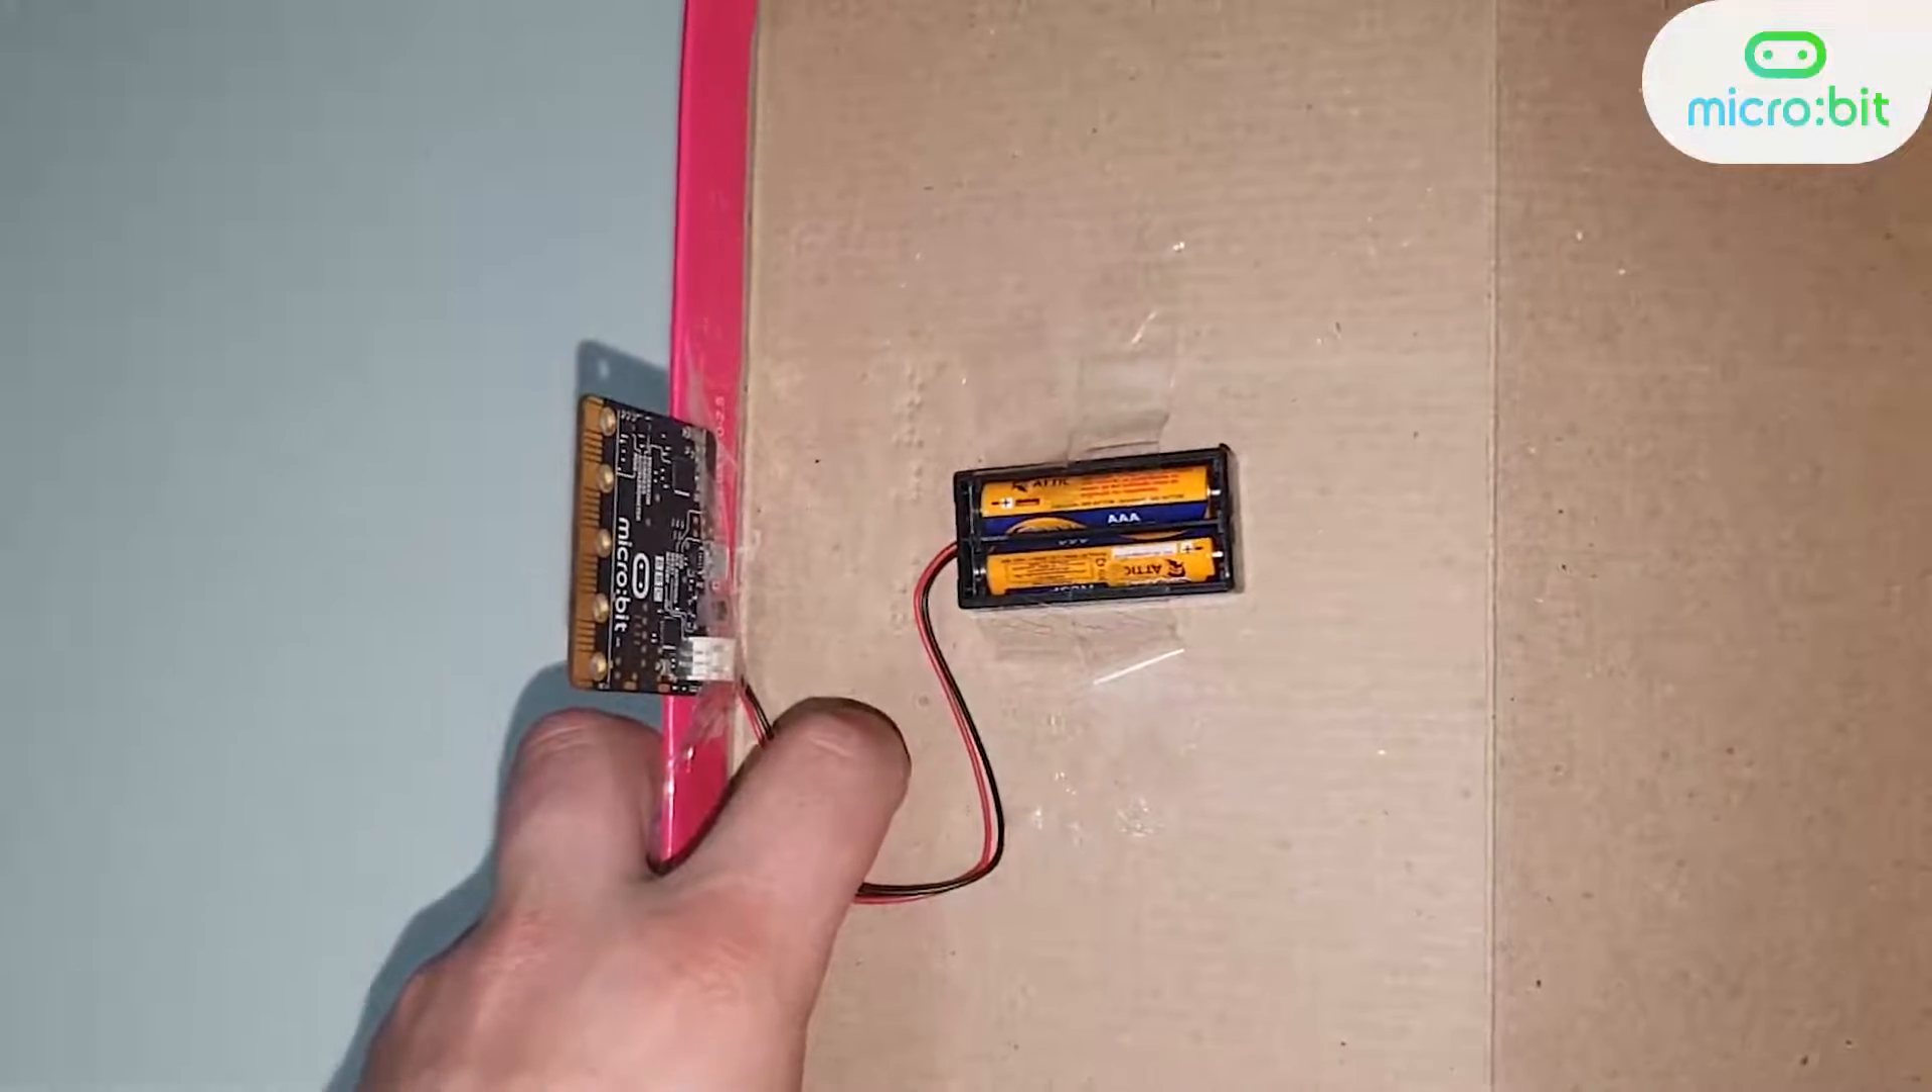Aí eu fixei também aqui o suporte de pilha, também com fita adesiva.